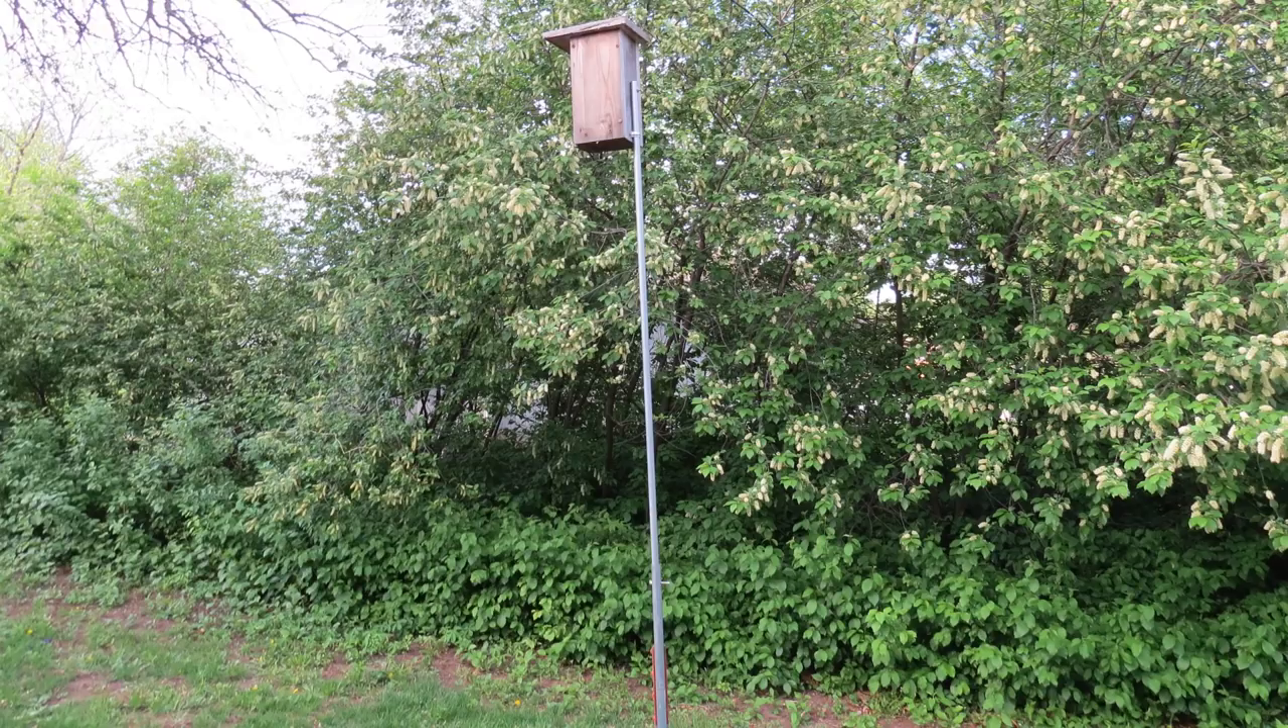Line up the holes and insert the carriage bolt. The telescoping pole is now installed but still needs a baffle.